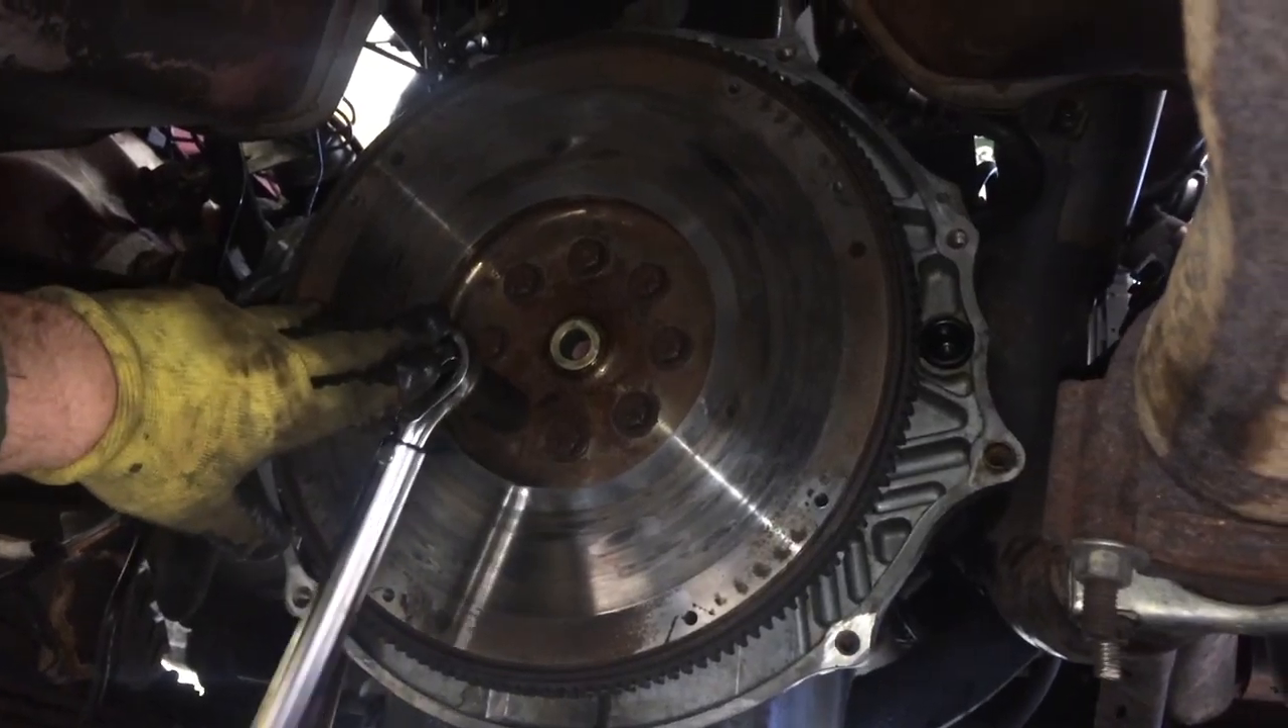And now we have the flywheel on the back of the crankshaft with all the flywheel bolts and the torque specs for that are 55 foot pounds with red loctite.